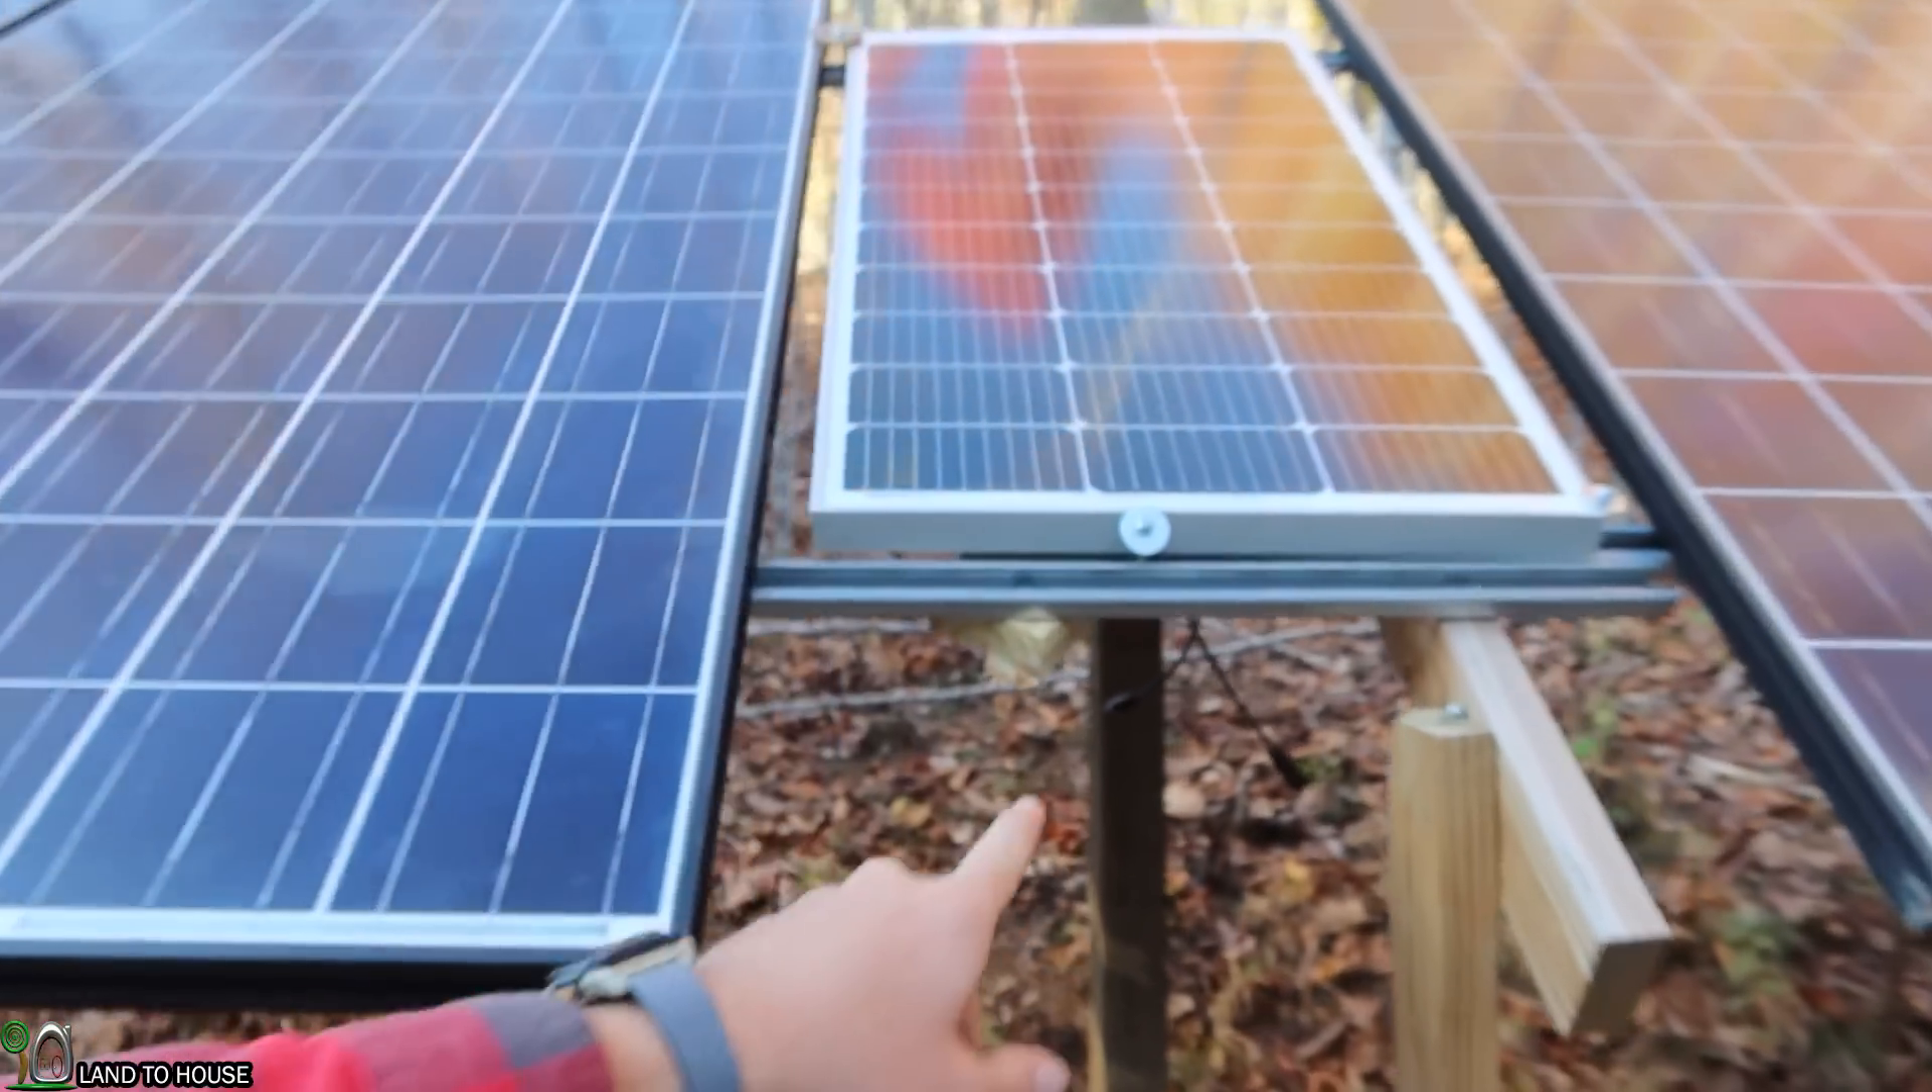So got this little panel installed using just some washers and bolts and nuts there.